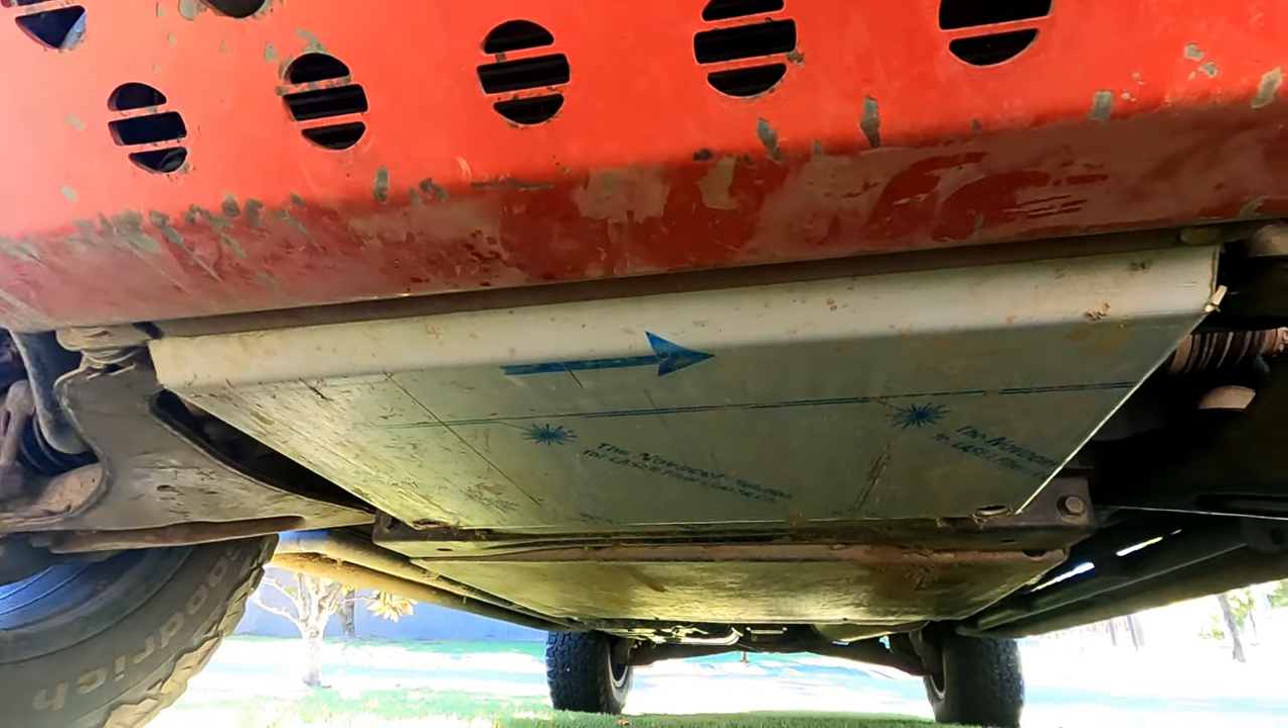As you can see I haven't ripped off the protective plastic yet.